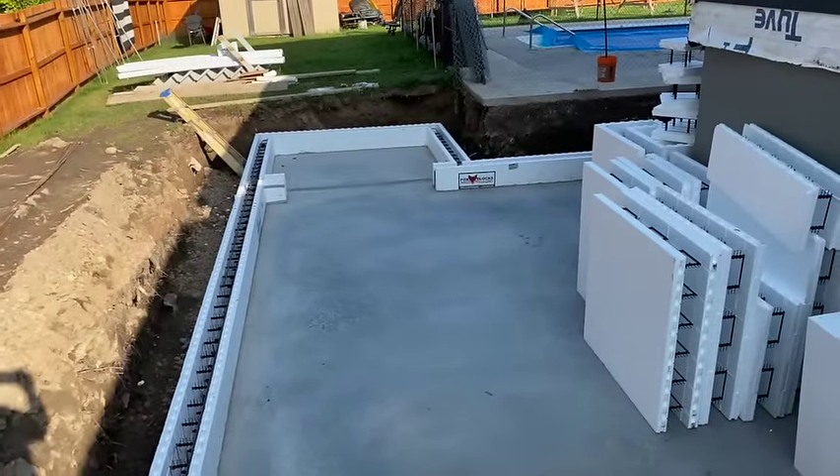We got our floor poured we got our first course of block in.